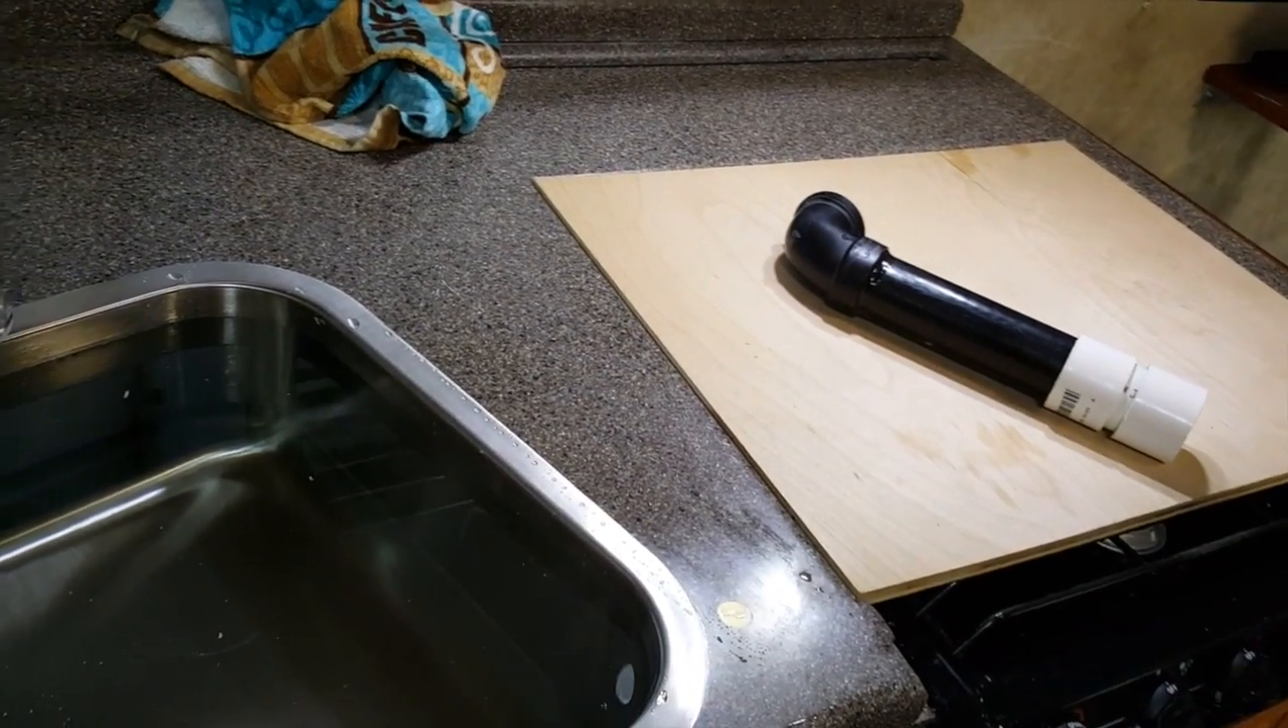Right over there is a pipe that still has to go in the drain.